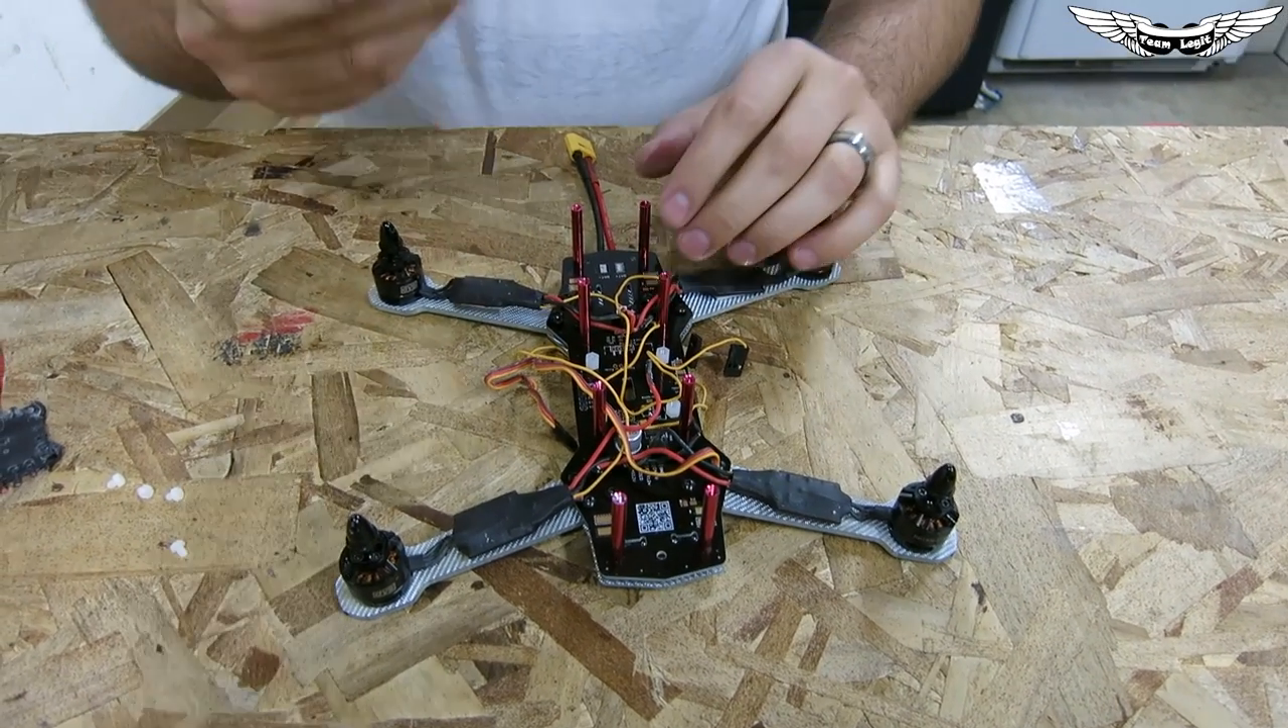Okay guys i've got all the arms assembled and ready to go.